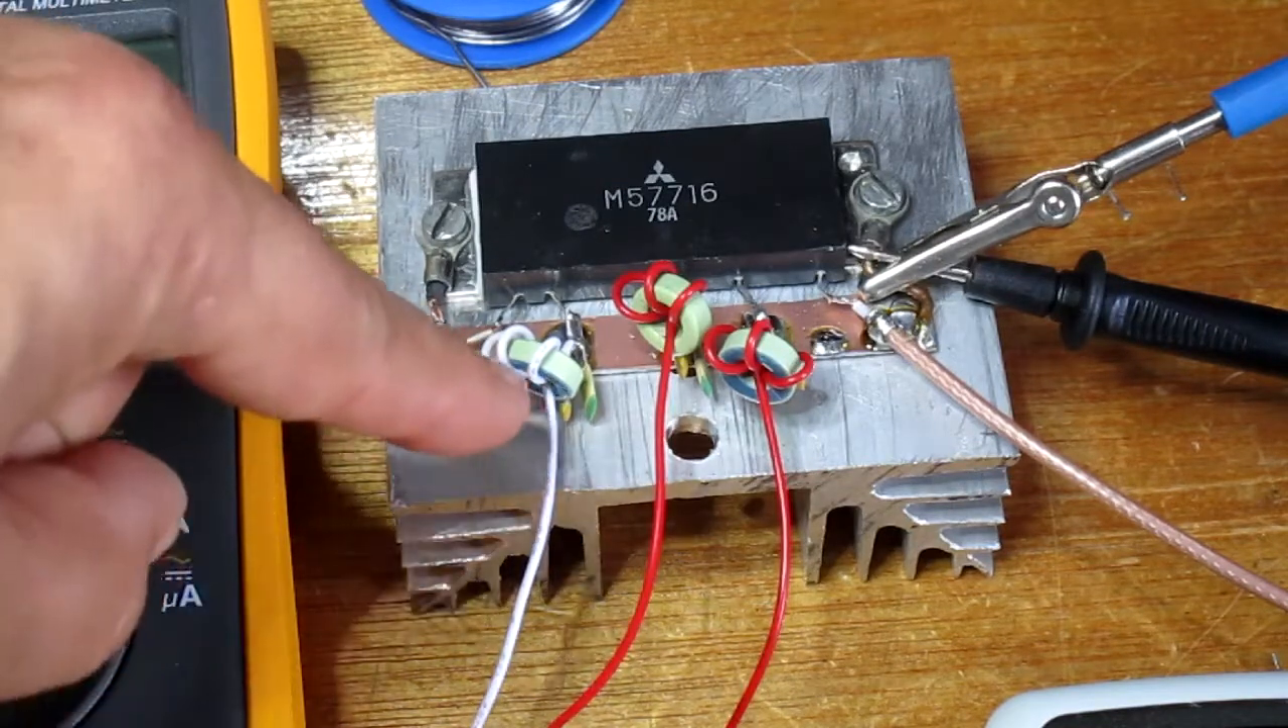Ik heb de module uit zijn kastje gehaald. En op het koelprofiel gemonteerd. En de aansluitingen wat ingekort.